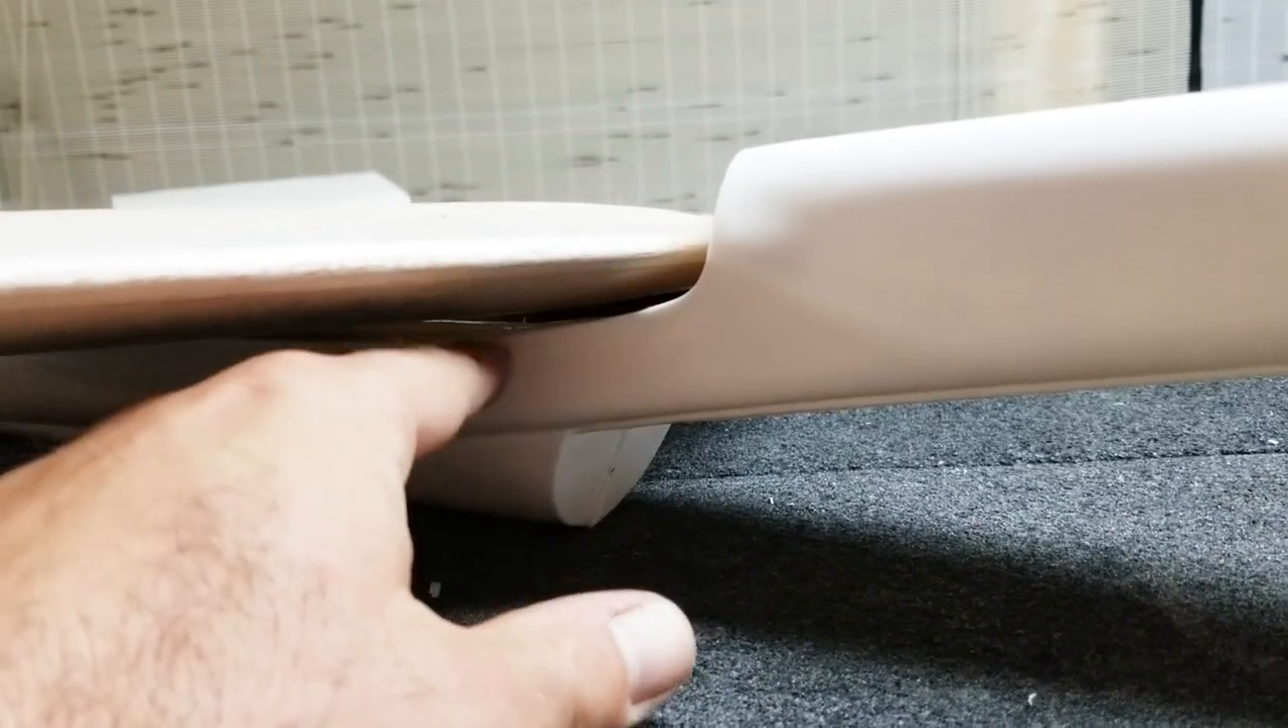I just glued that dowel in without even test fitting anything, and I put the wing on, and there's this massive gap.